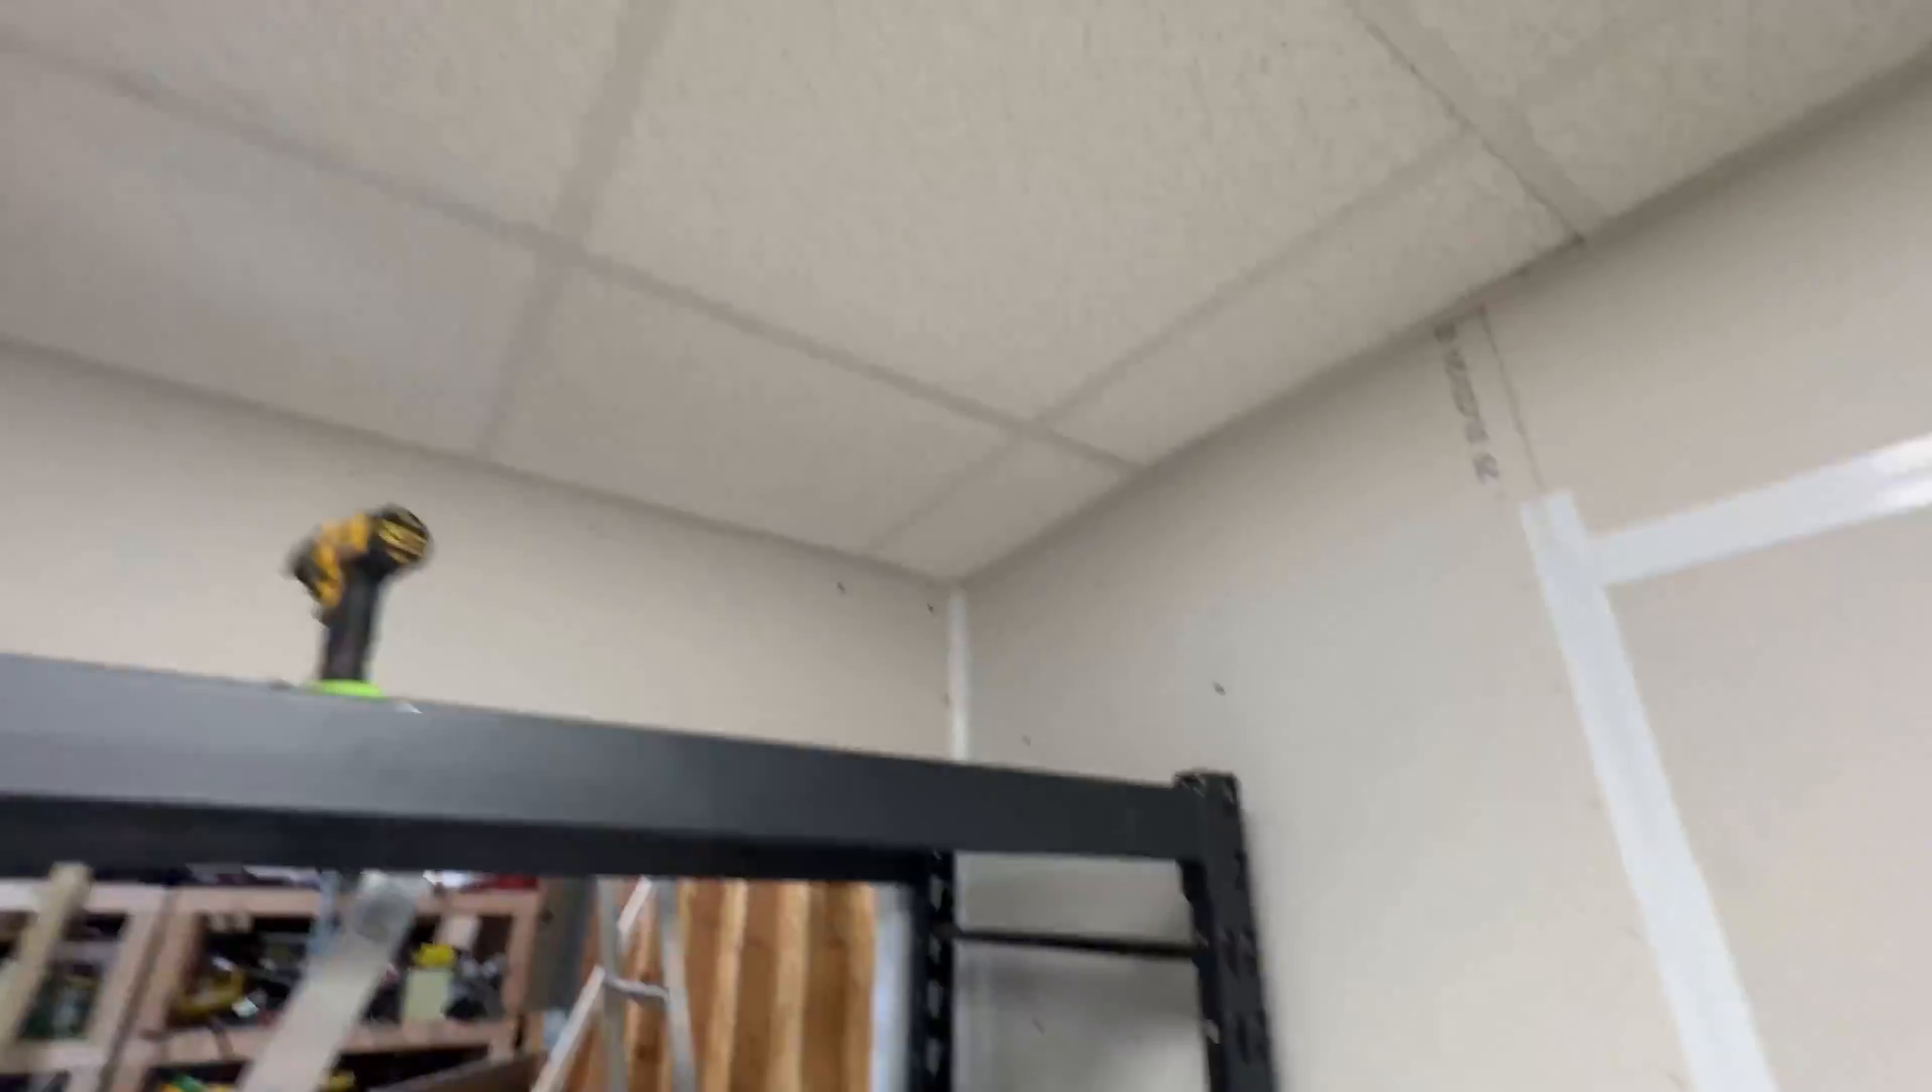It is a right mess, but we got the drop ceiling in.